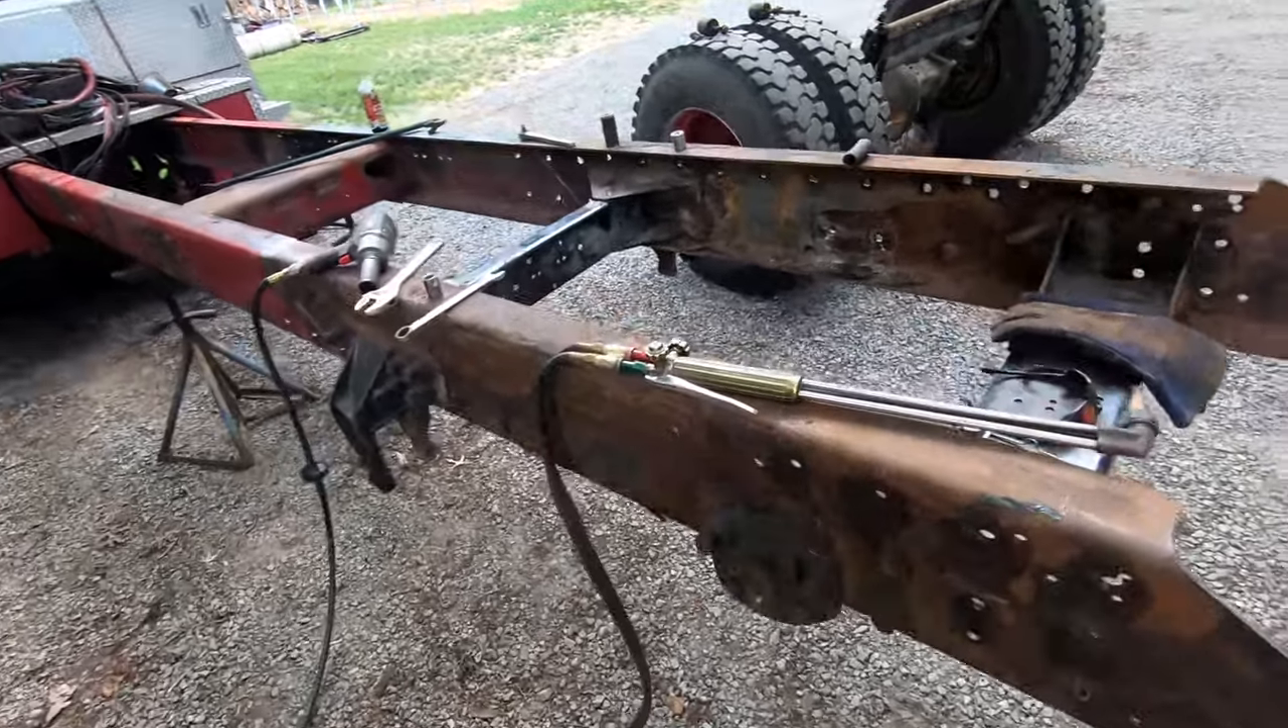All right, the frame's almost stripped down to nothing.